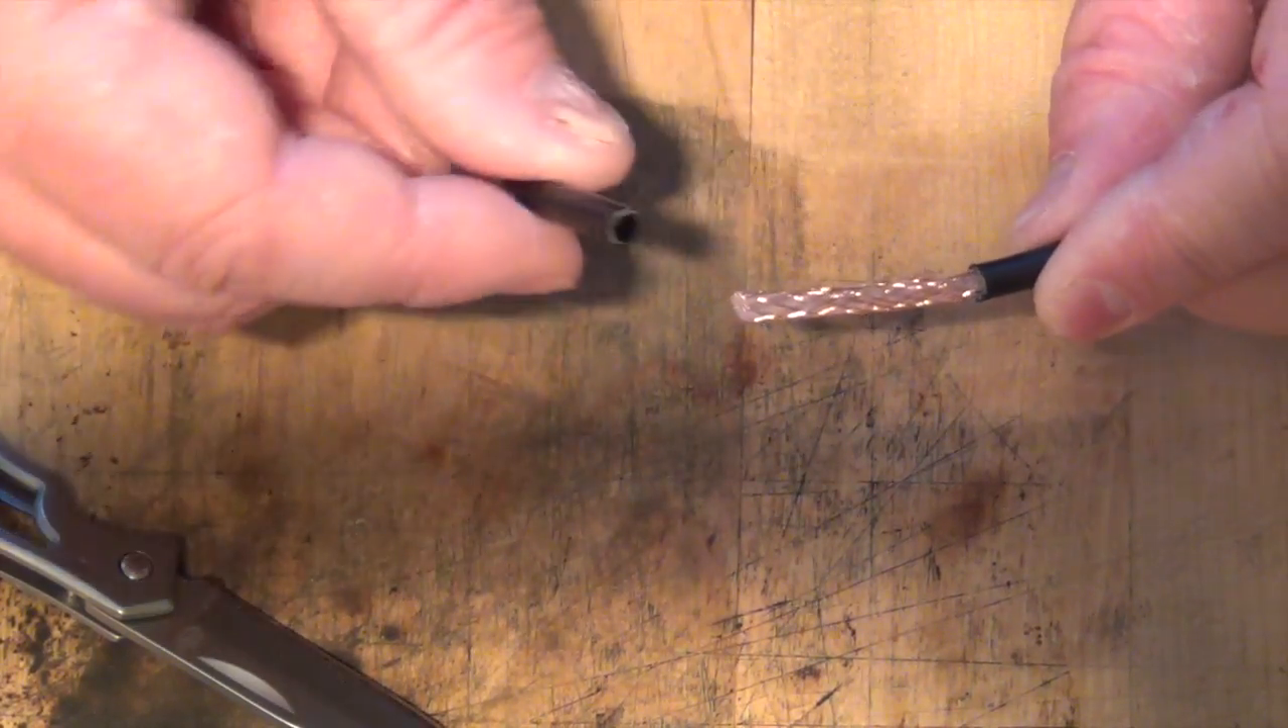And there we go, we've removed the outer protective cover to expose the braid.